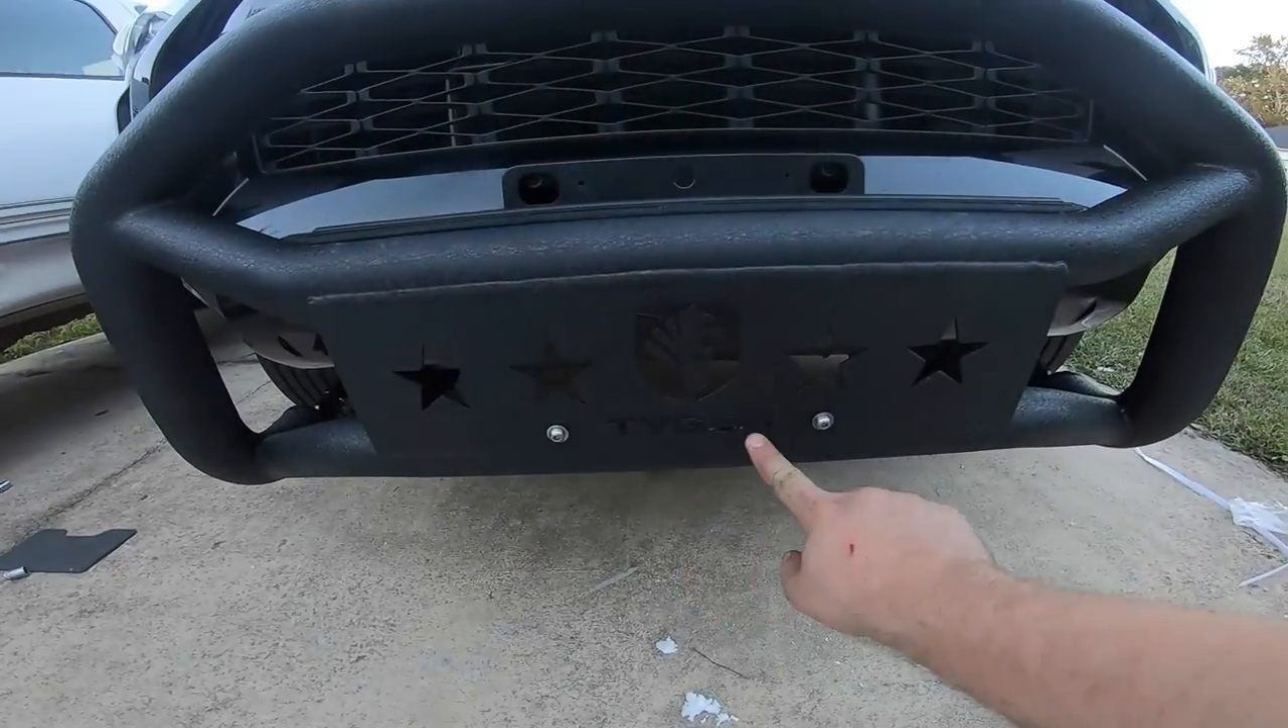But the bull bar is fully installed and fully functional.